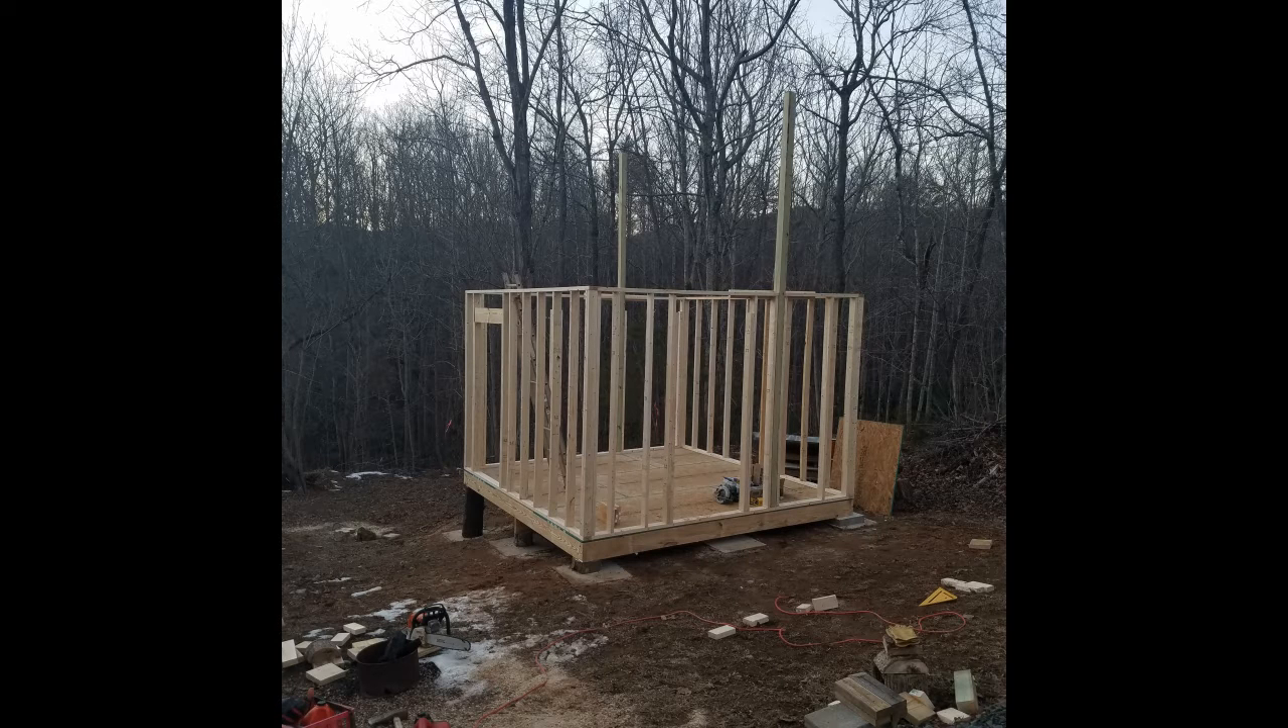But there we go and here's the building as it is framed up with posts up.